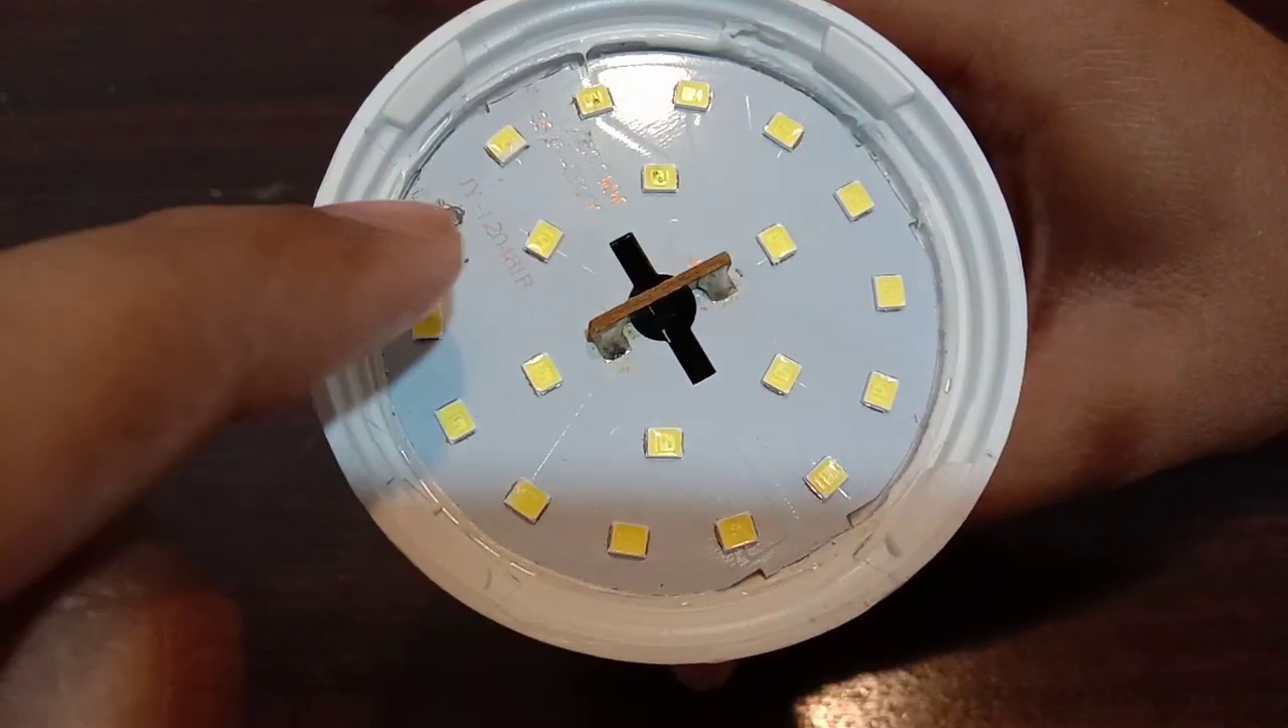اوپر والے ڈیفیوزر کو ہم نے اتار دیا ہے۔